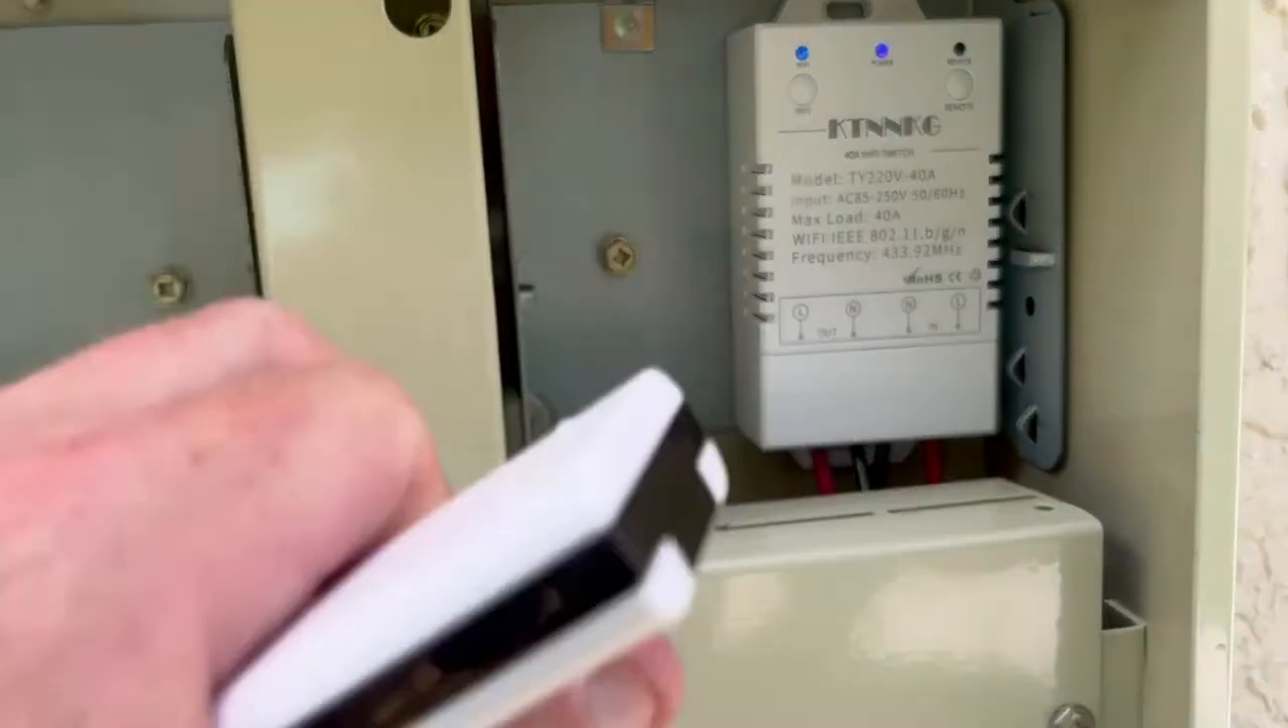I got the digital smart timer installed.